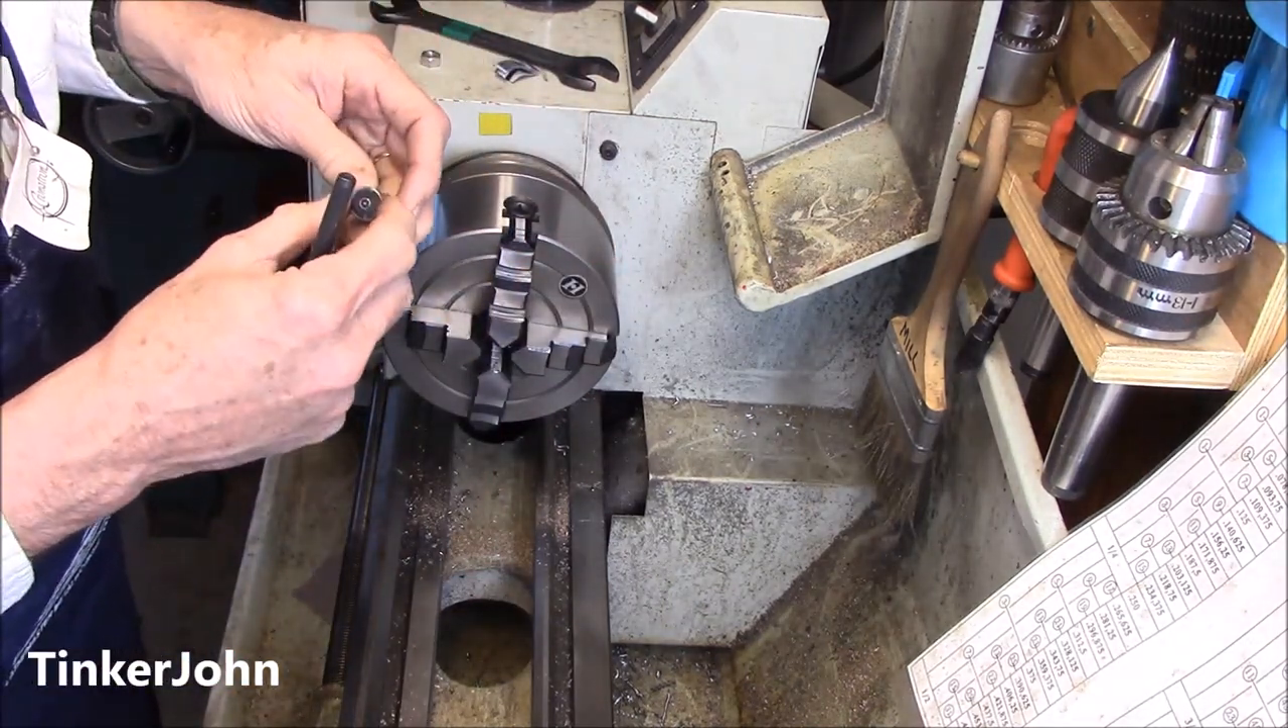I got the four jaw chuck on there now.